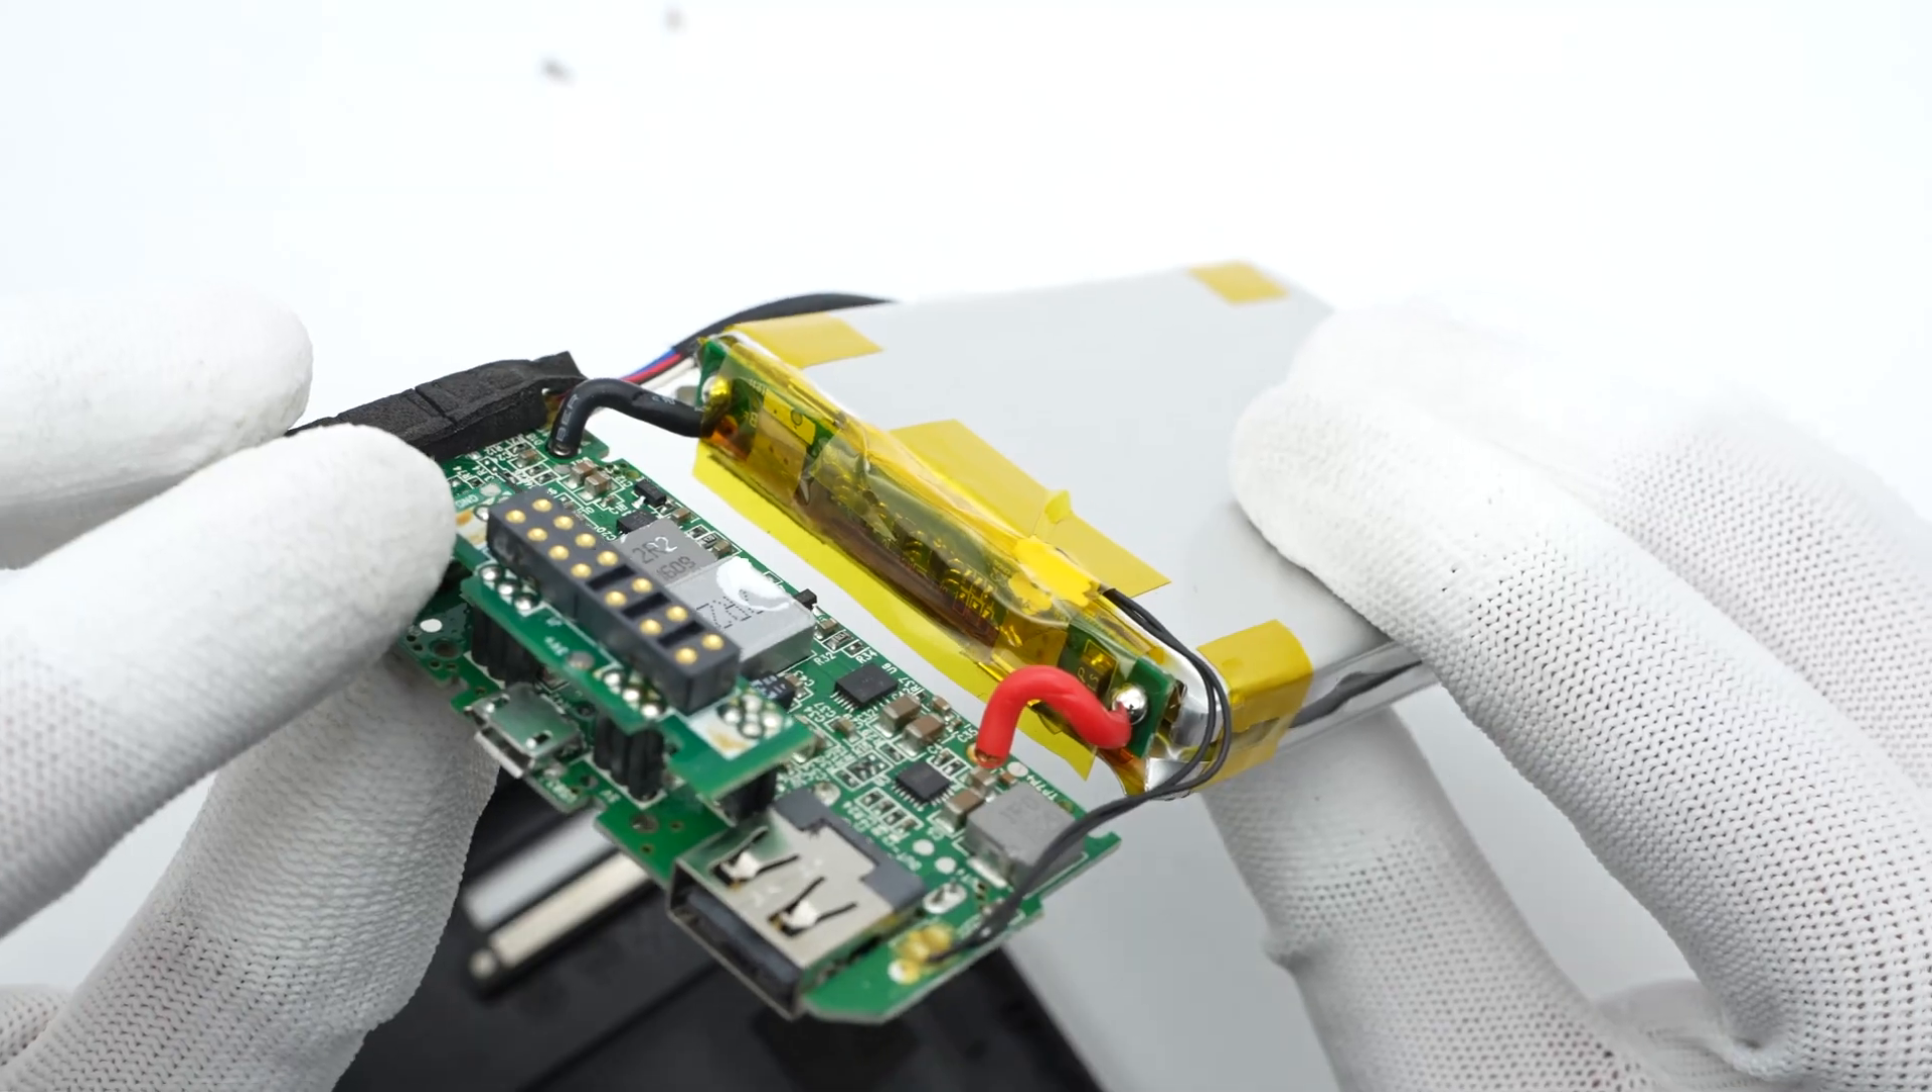And the battery is soldered to the protection board and insulated with heat-resistant tape.